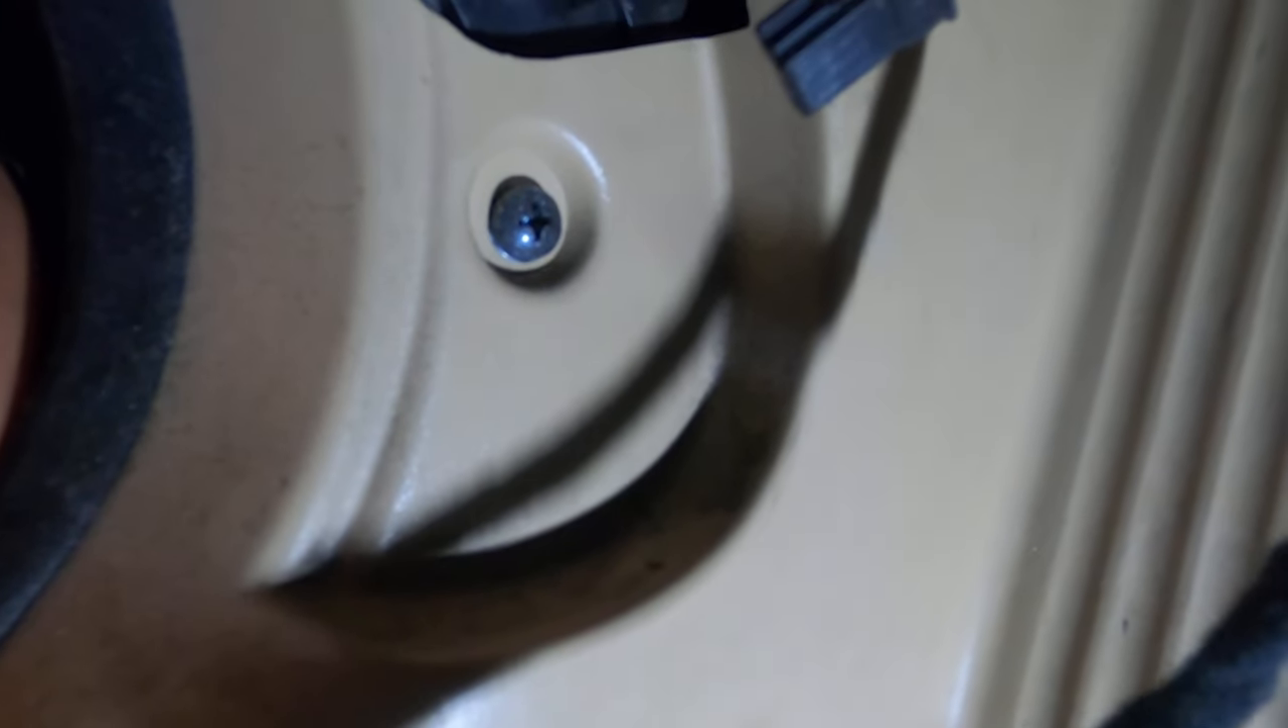There seems to be one more phillips screw underneath that latch that we have to get to.